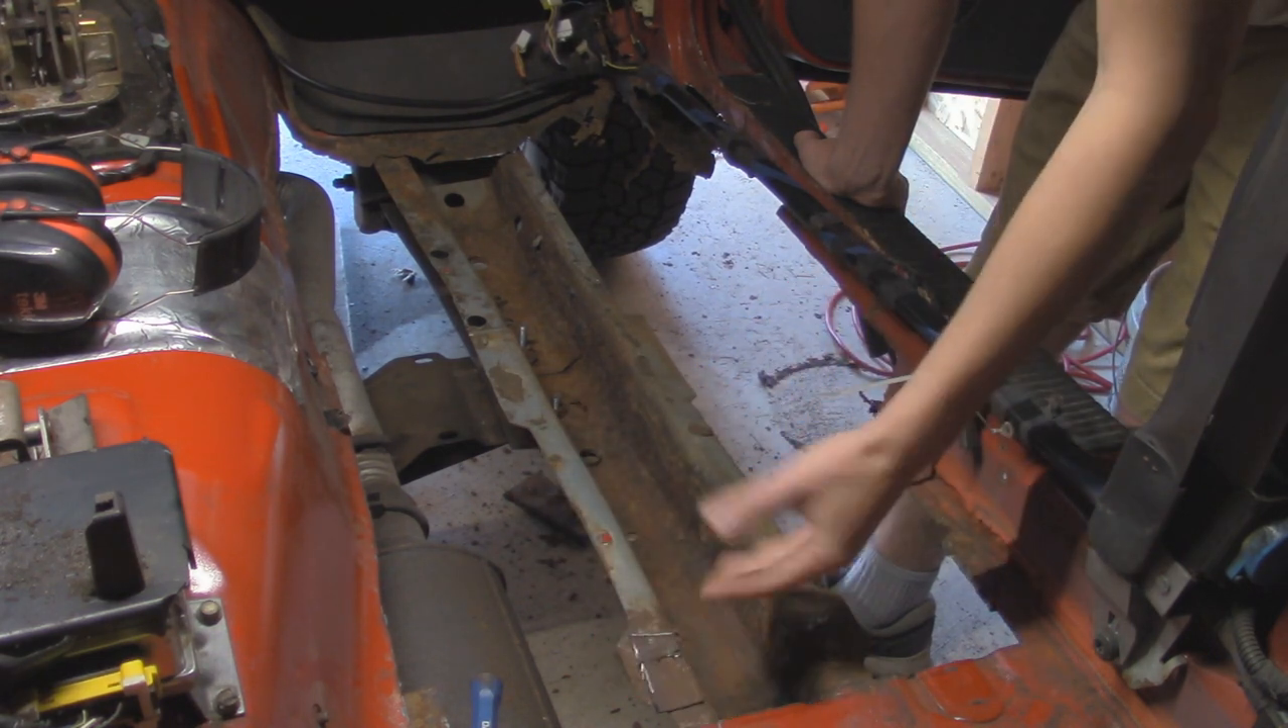I got majority of the floor out over here on the passenger side.